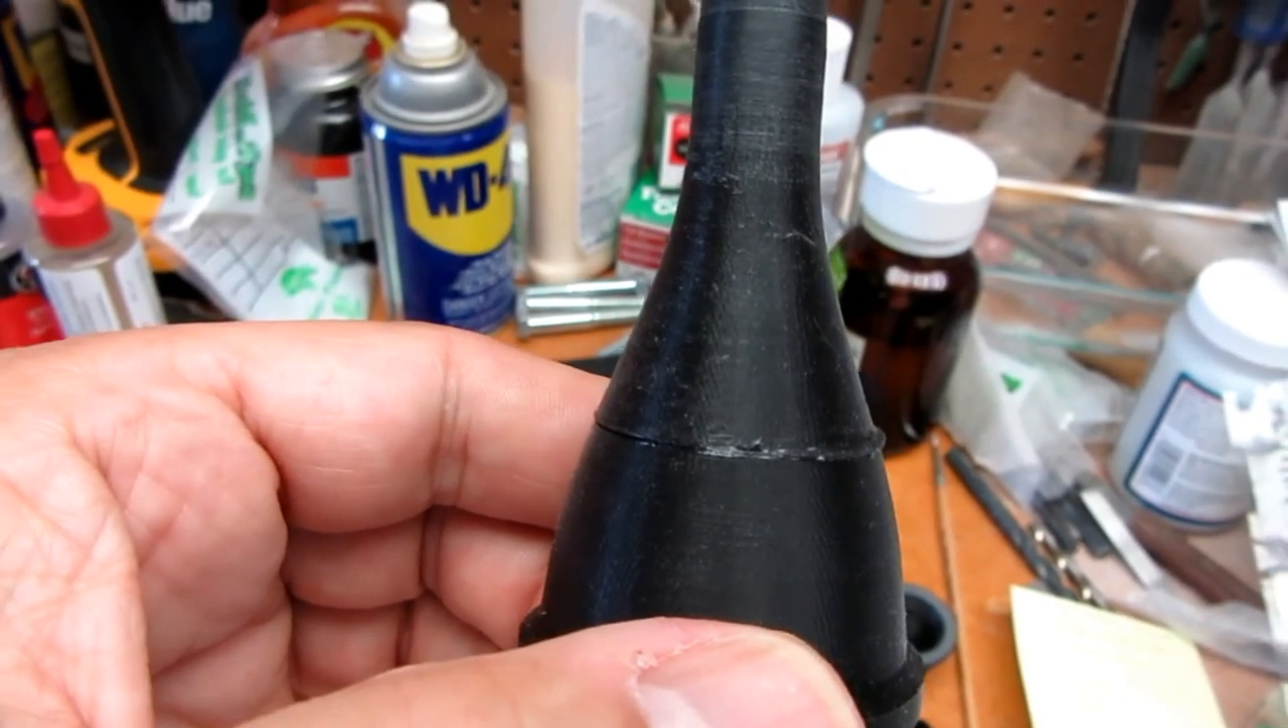And there are the two parts pushed together.